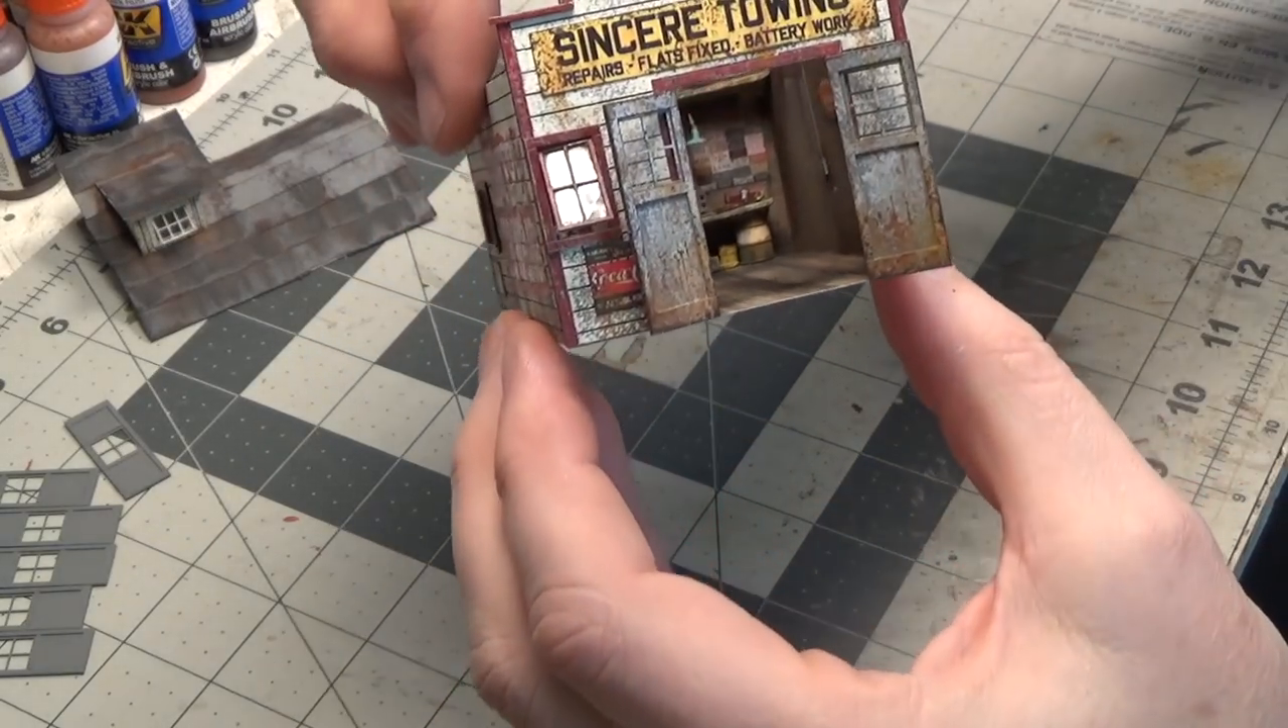Okay, the doors are glued in place. So, that finishes up our structure.